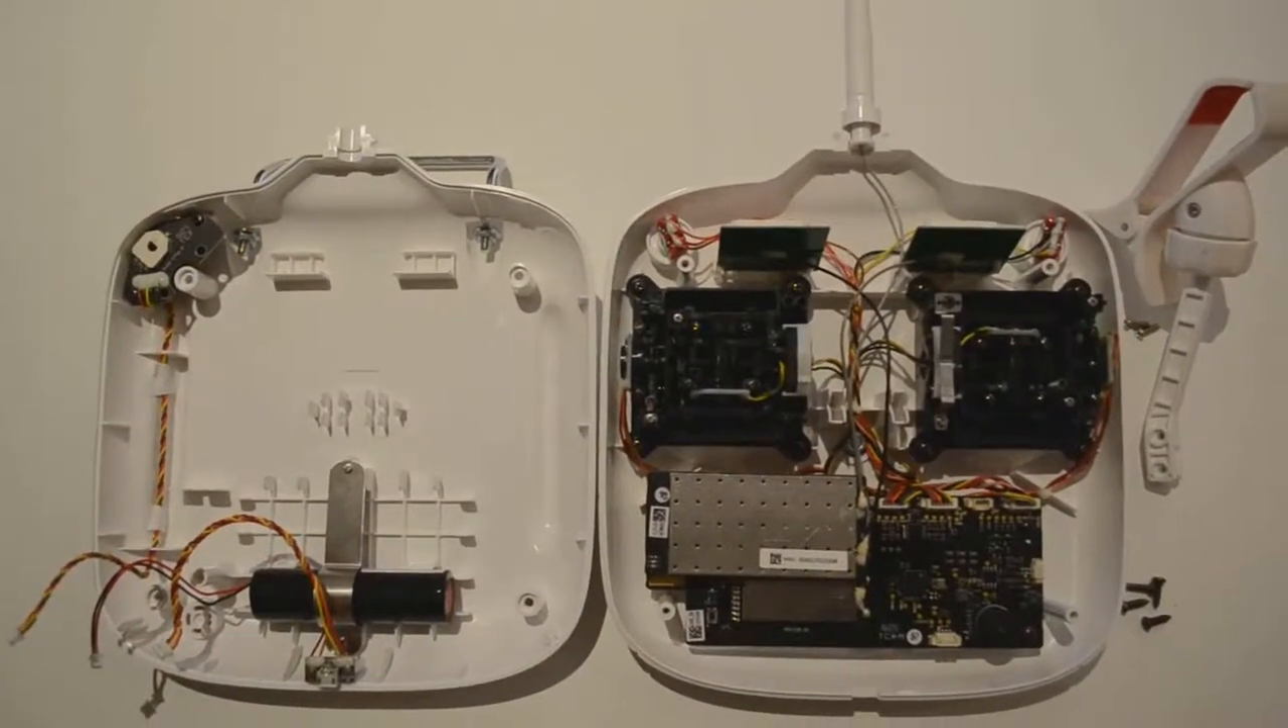Okay, so now we took the back off.